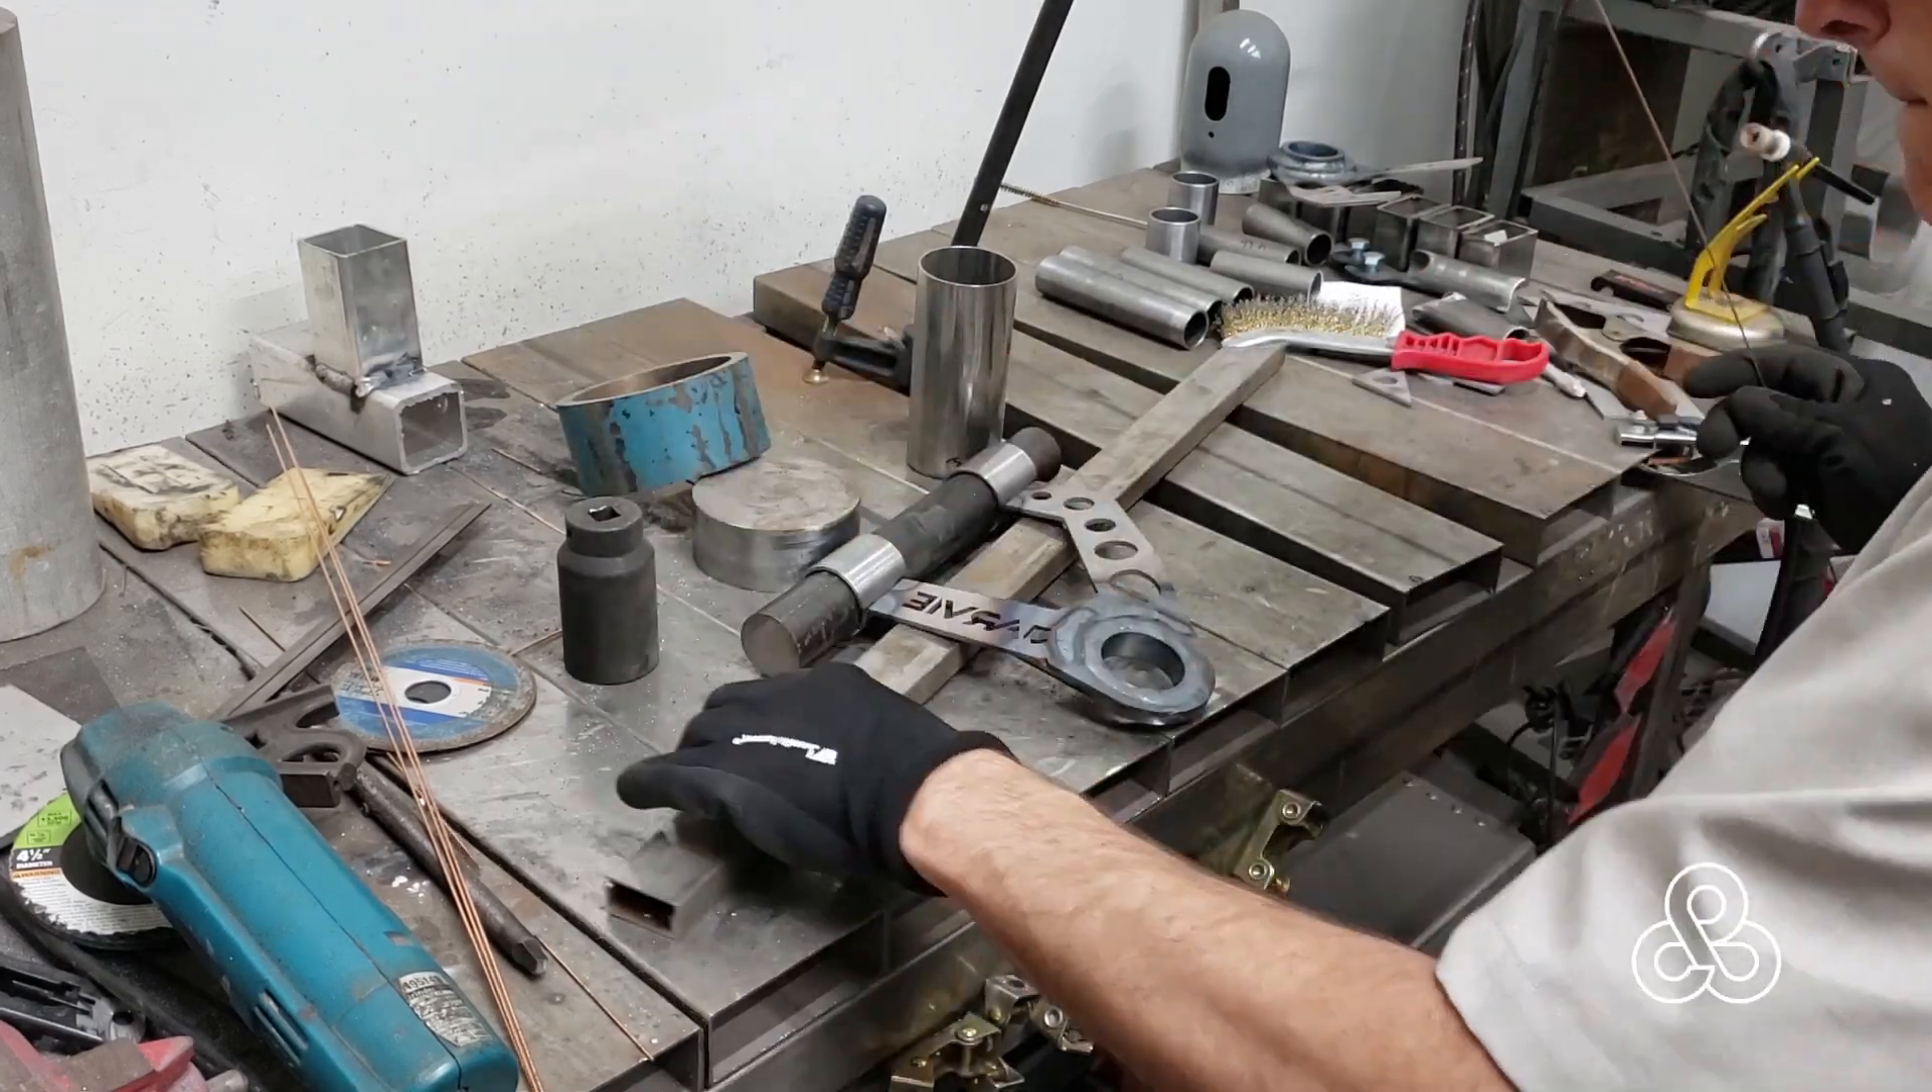I have that solid metal bar going through those pieces of pipe so that the heat does not blister through.